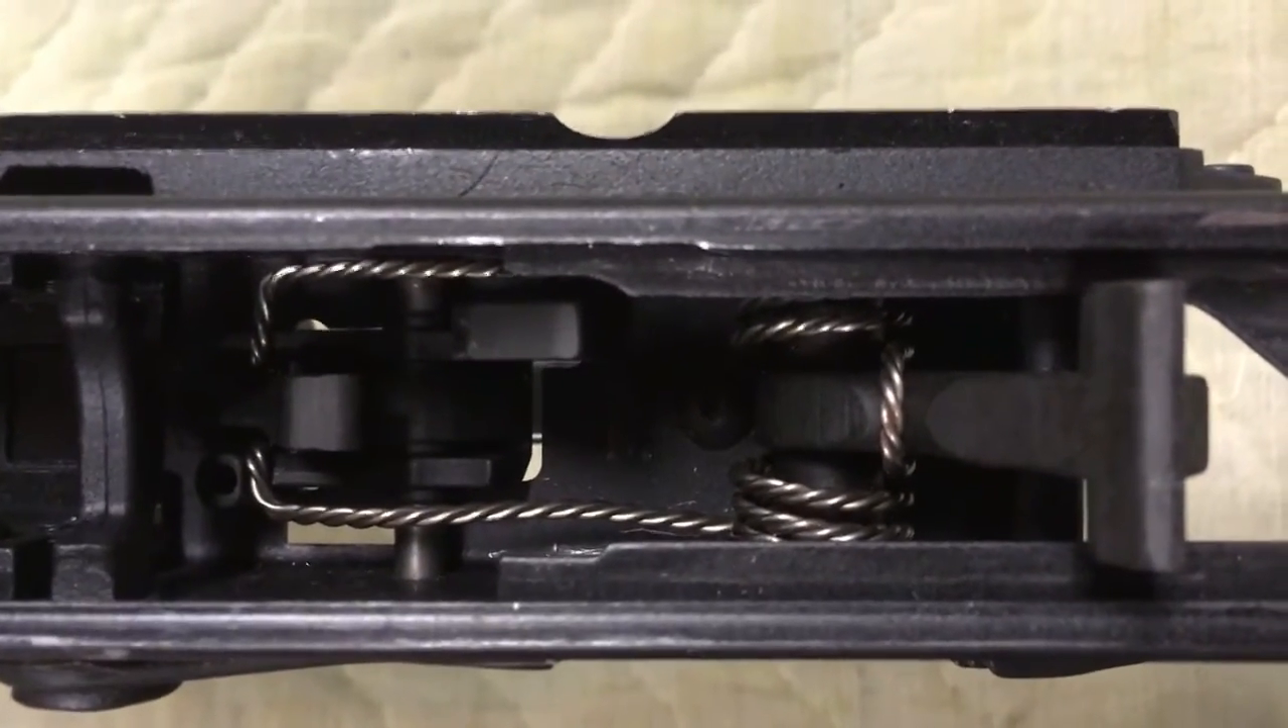Okay, this is the ALG trigger group right here. All installed.